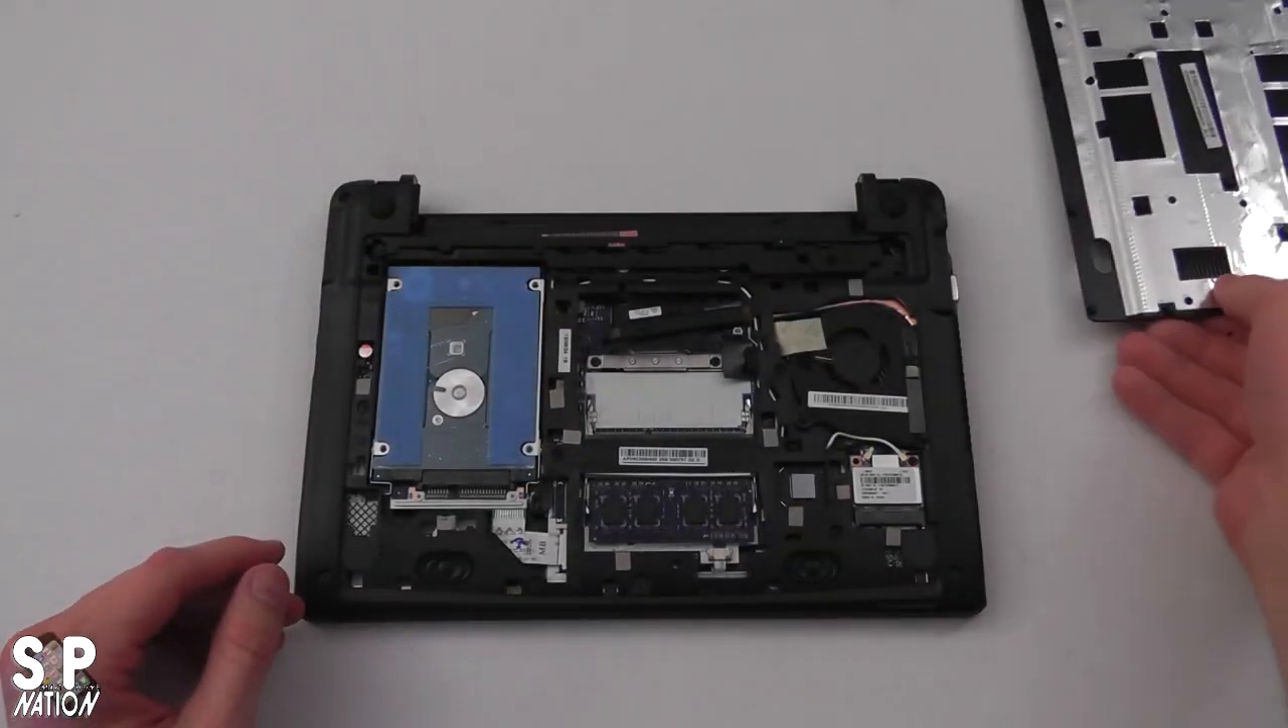And there we go, the Acer C7 Chromebook is open with just one screw.